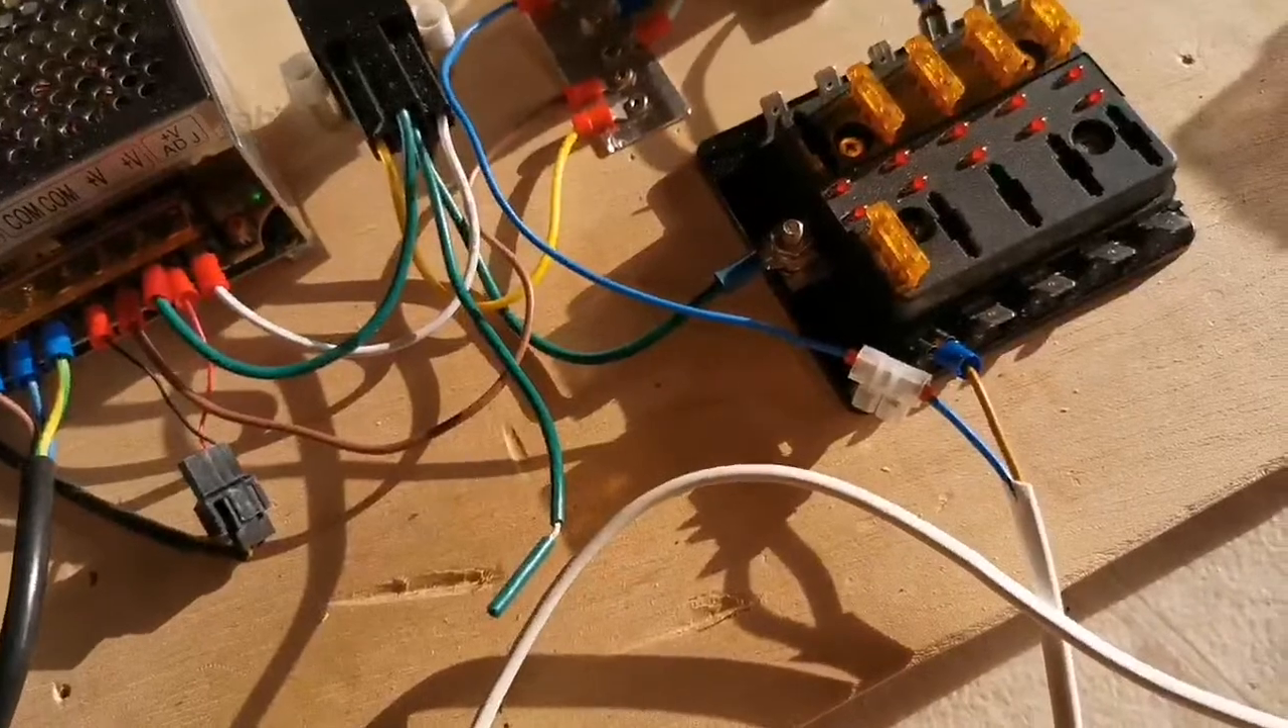Fehlen eh noch ein paar Sicherungen.